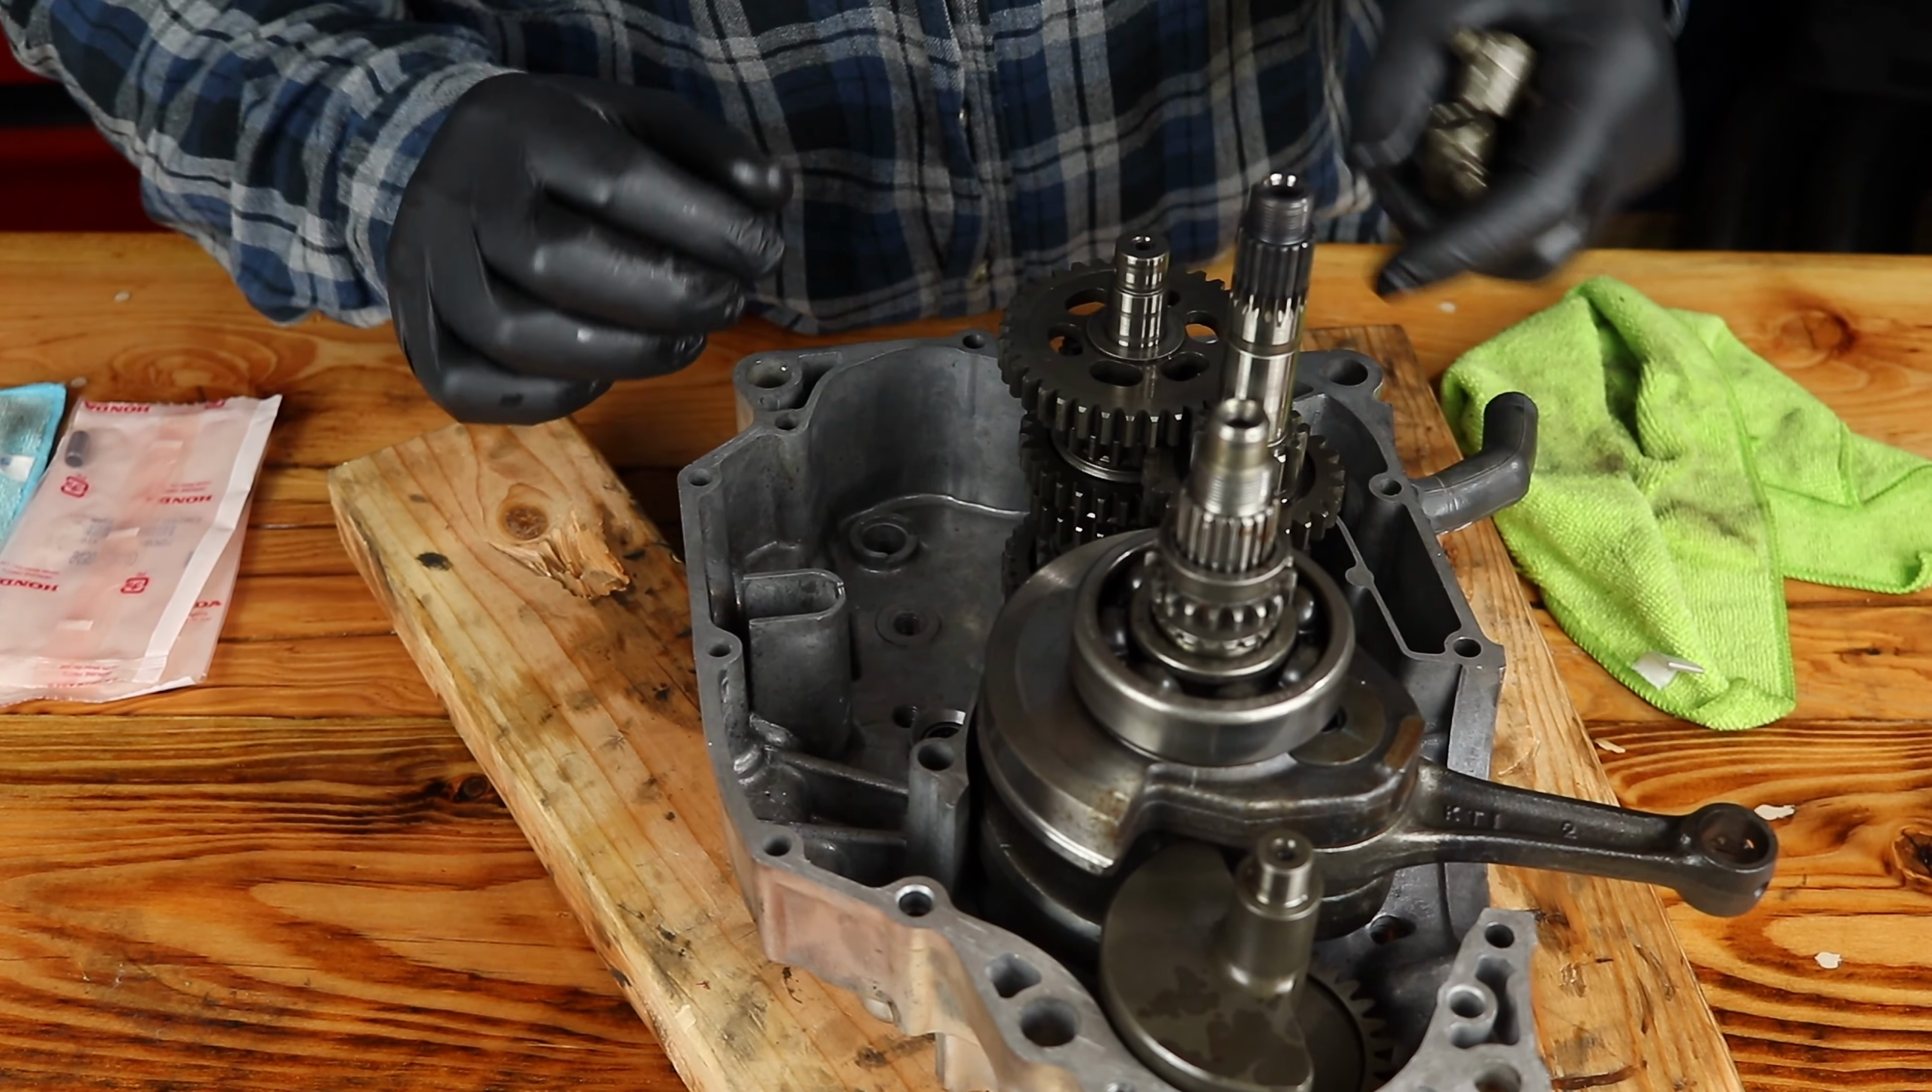All right we have our transmission in now.